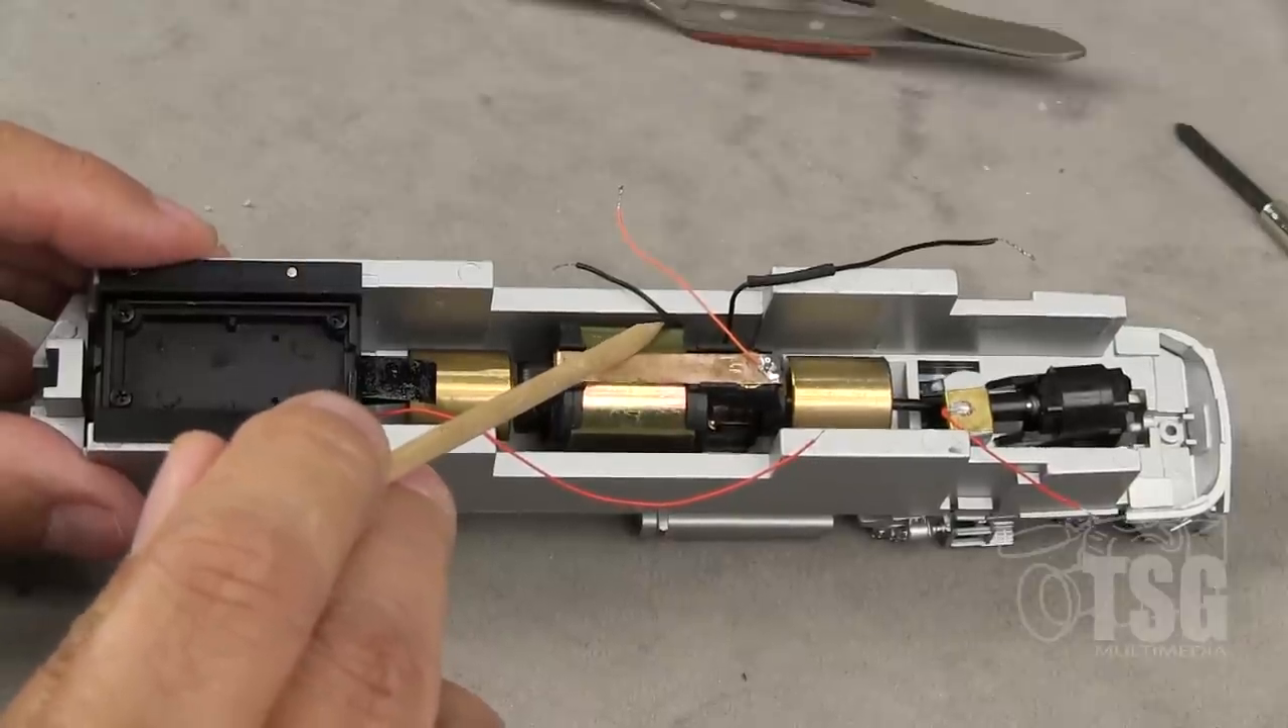And then I have an orange wire attached to the top here, and then the black wire down here that comes up from the bottom is the other motor contact.